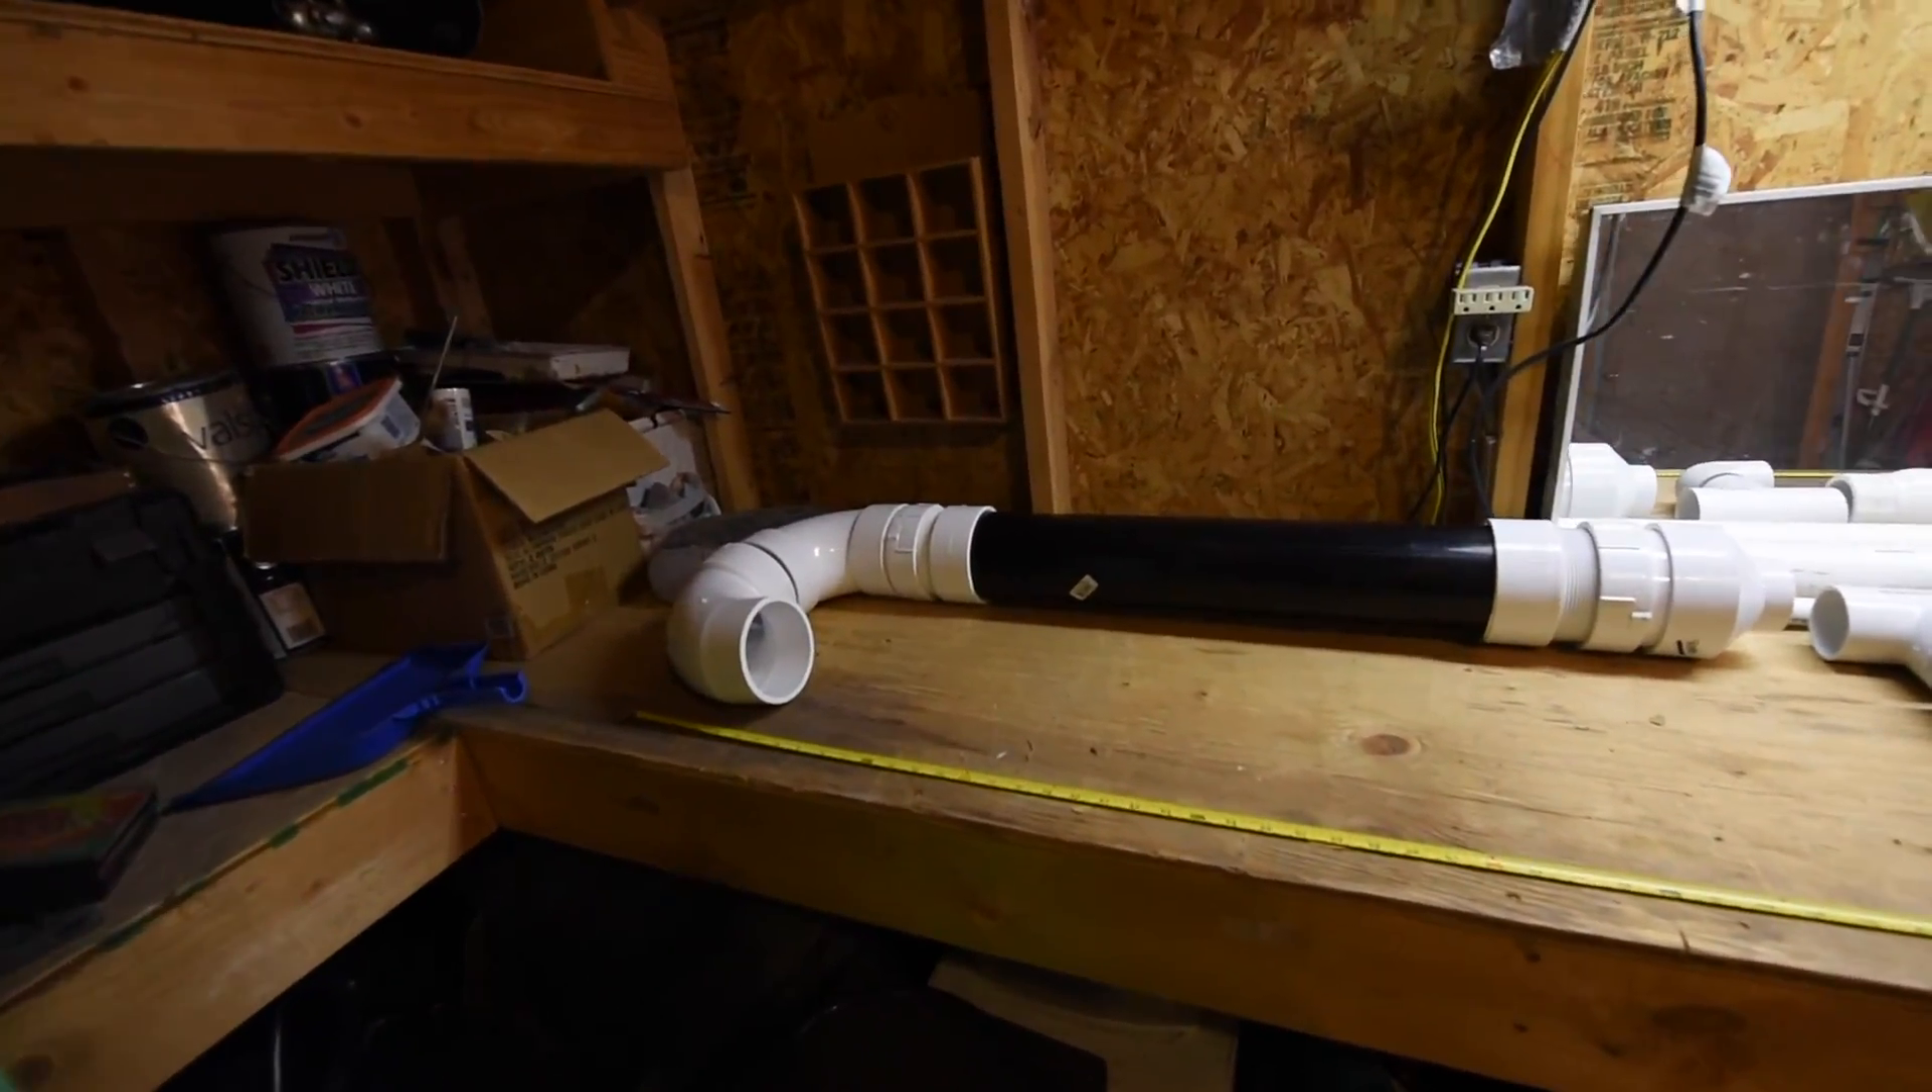Over here, as you can see, I've already started to piece together components from the local hardware store.